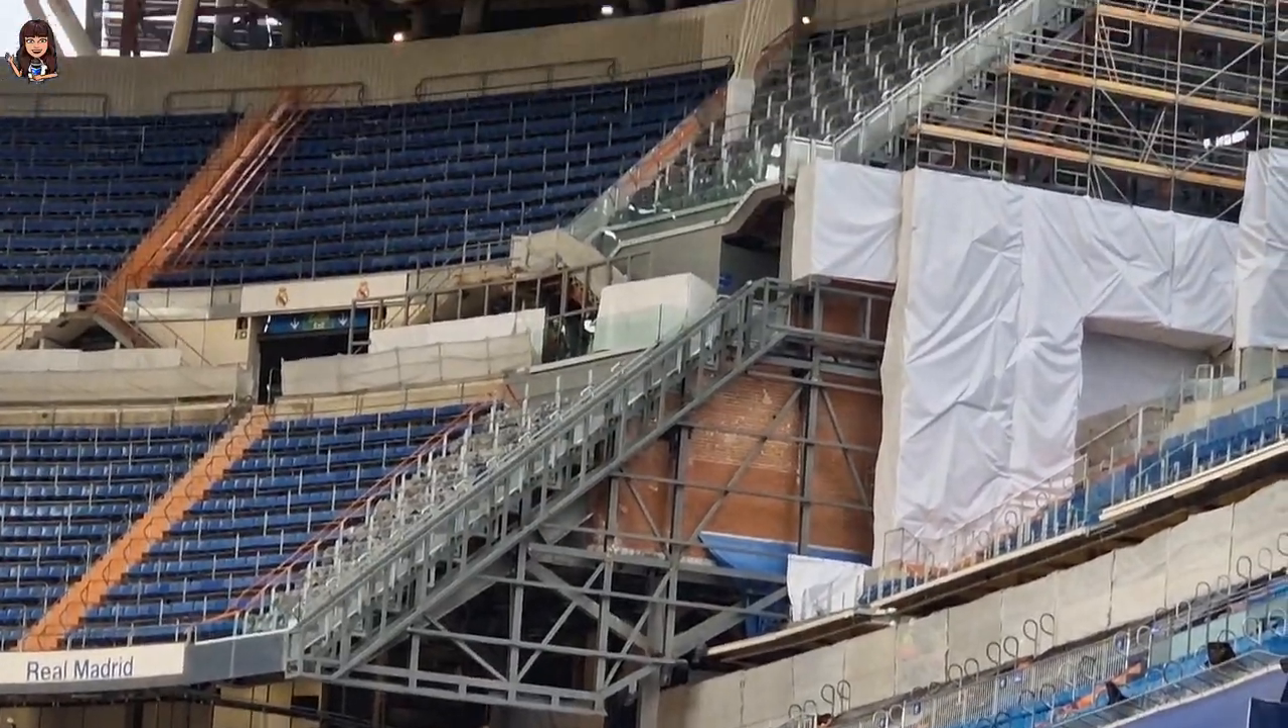Los asientos ya sabéis están puestos.